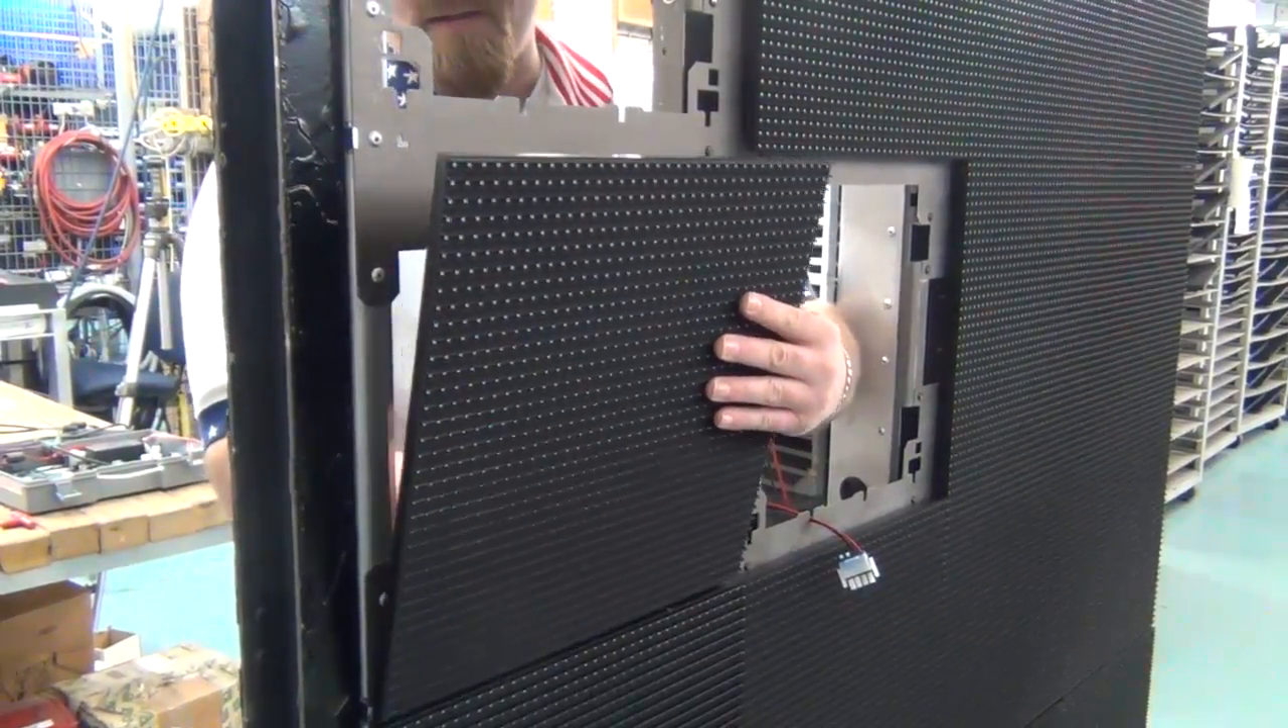As you can see, we've already removed the module here, so we'll be pulling it through this module hole.